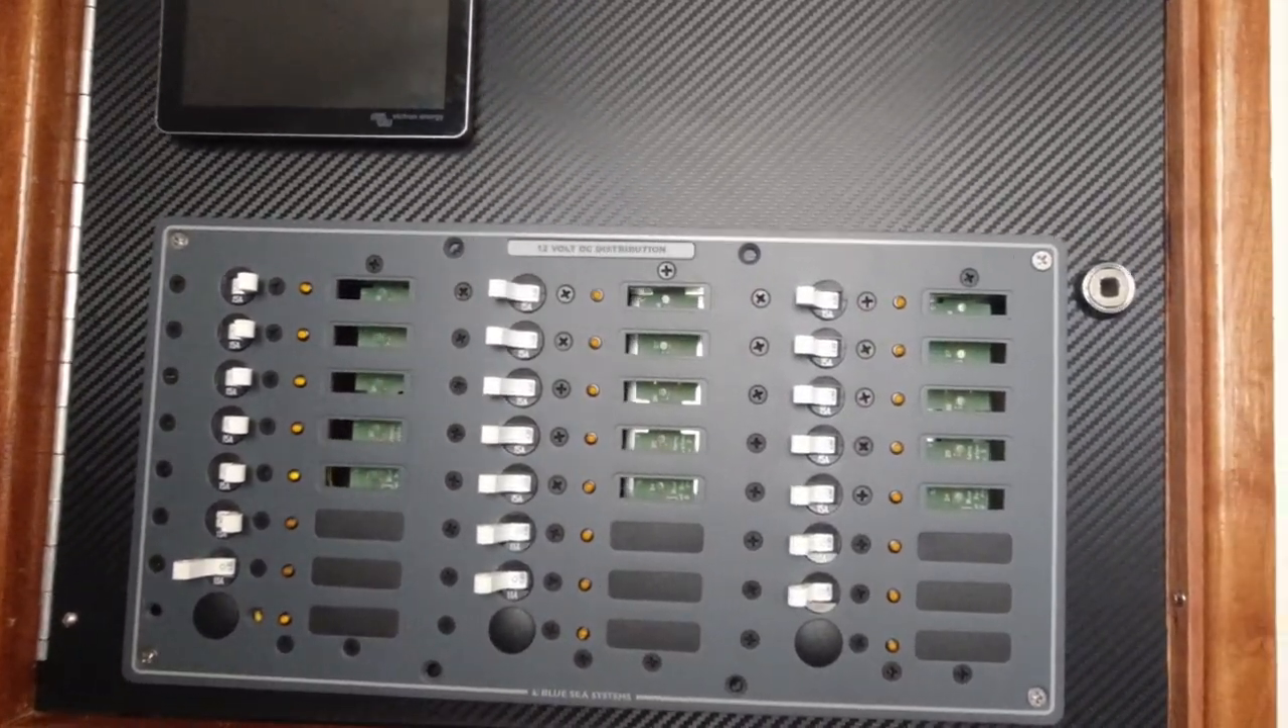We still have to get all of these labels in here but we're going to have to custom order a lot of them because they don't make them for catamarans apparently.